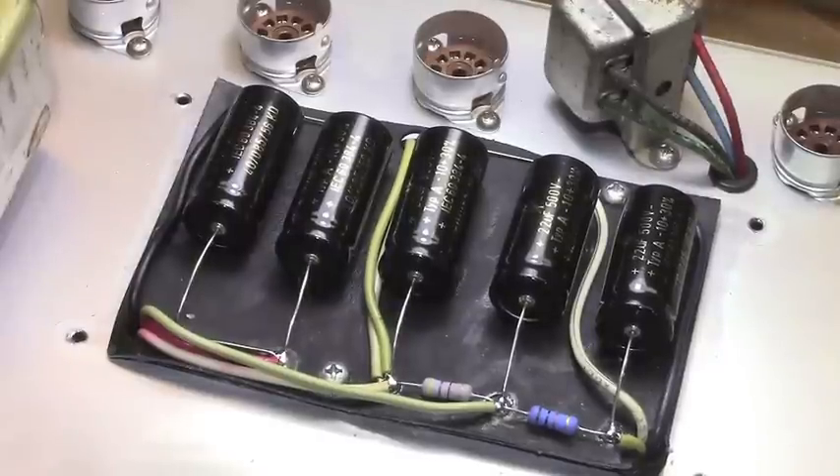But as you can see, we've got all new filter supply caps.